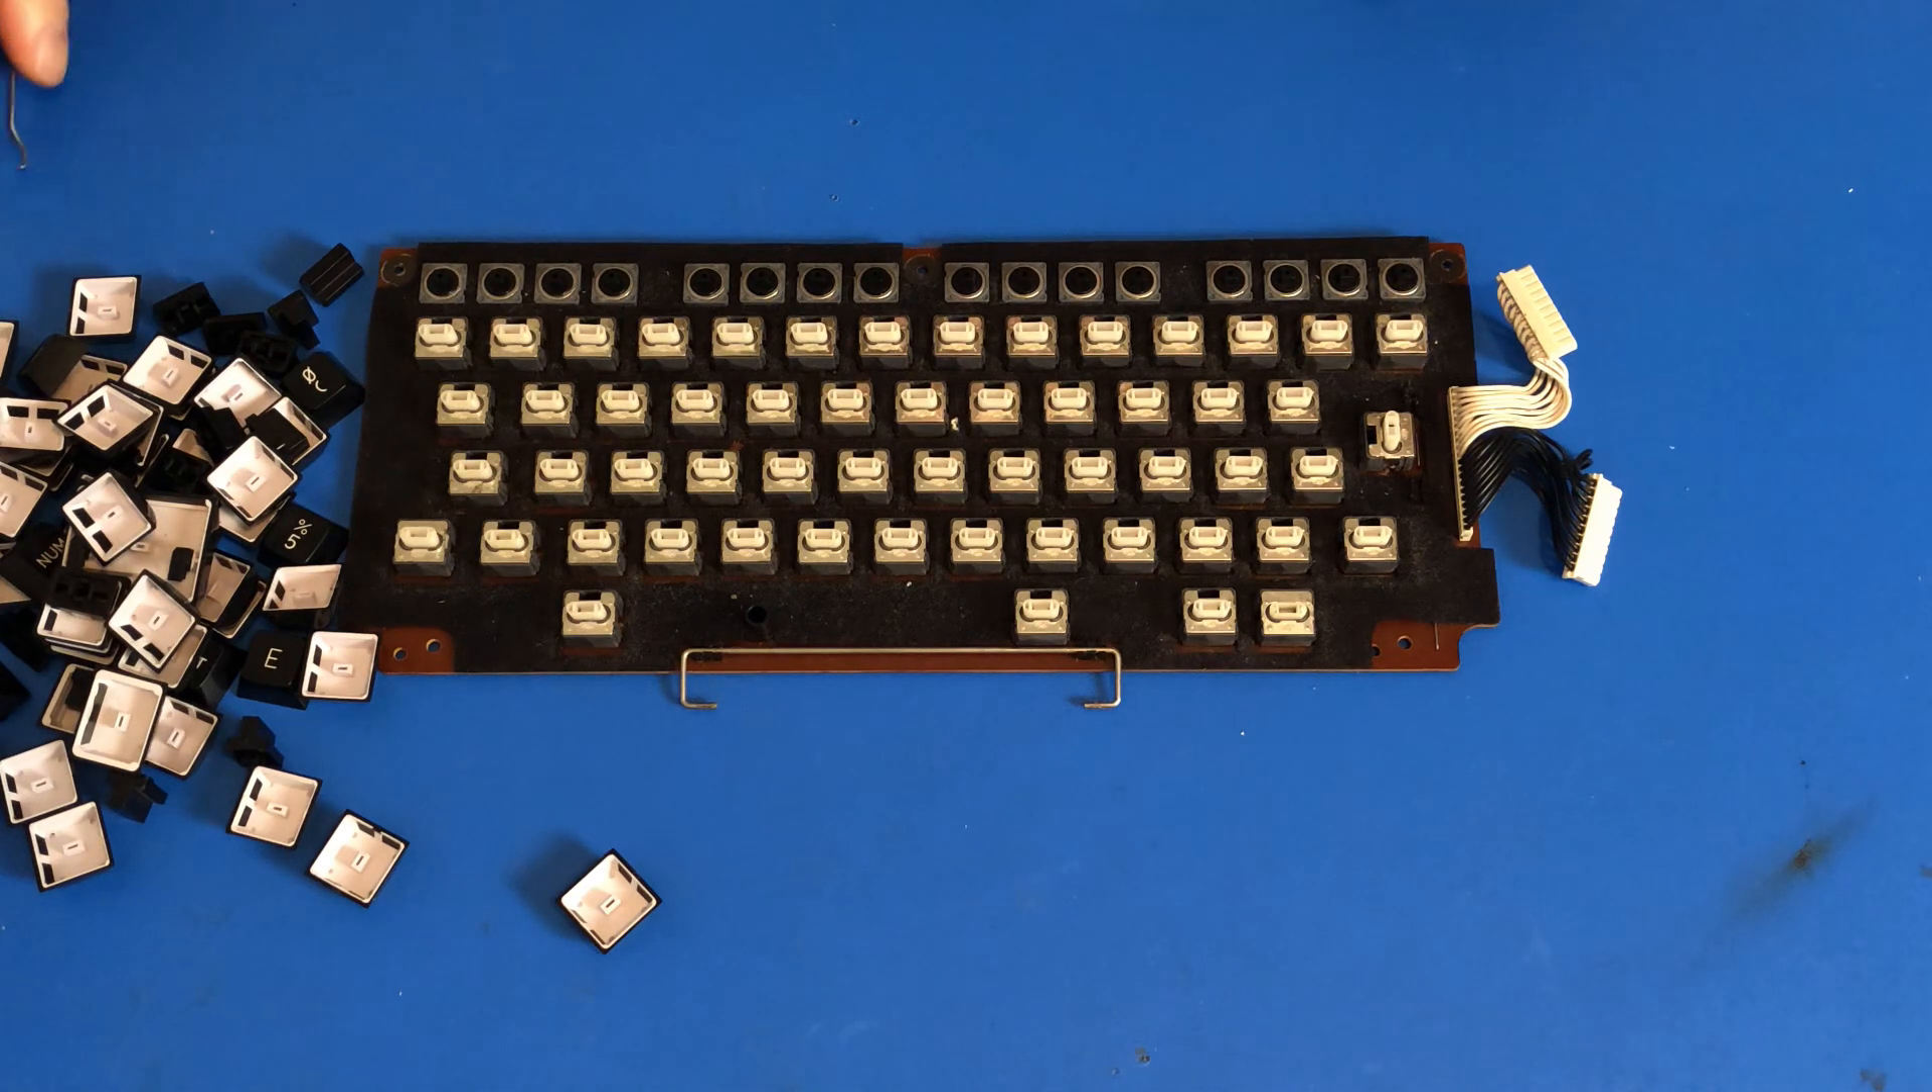We have all of the keys off, so now we can see what is under this felt protective part.